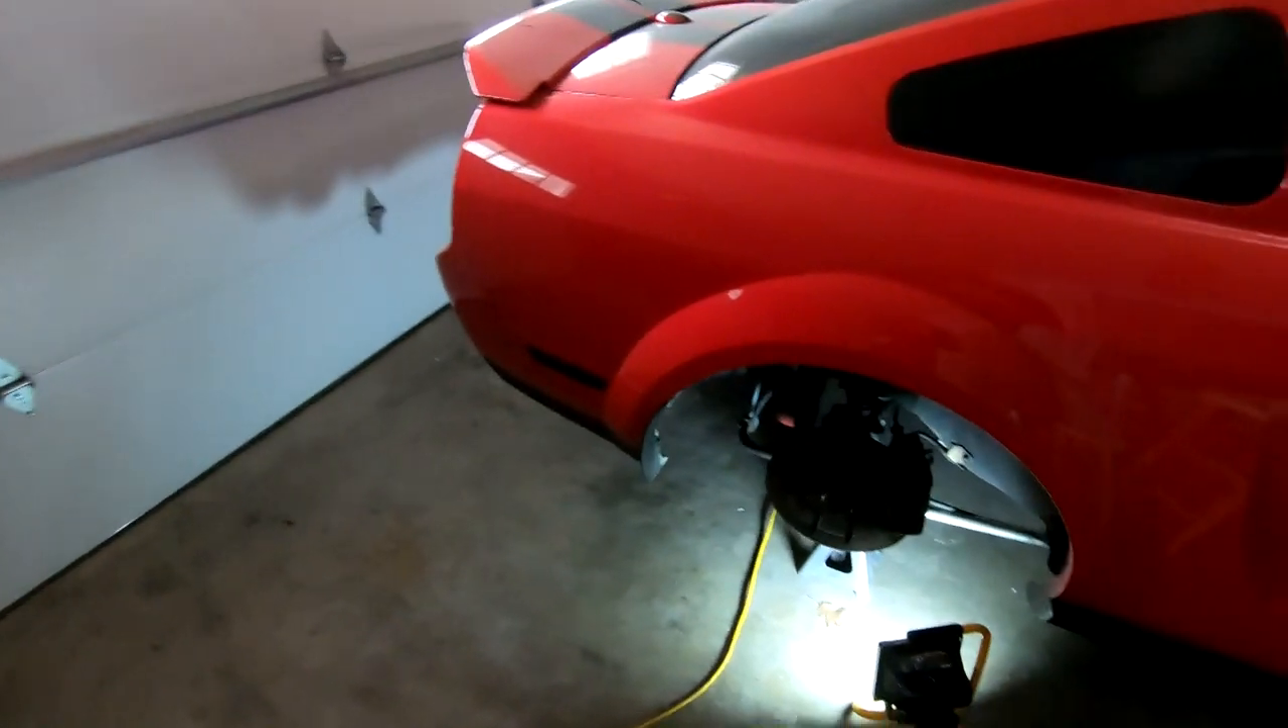Wheels are off. I'm going to leave the brakes on for now.